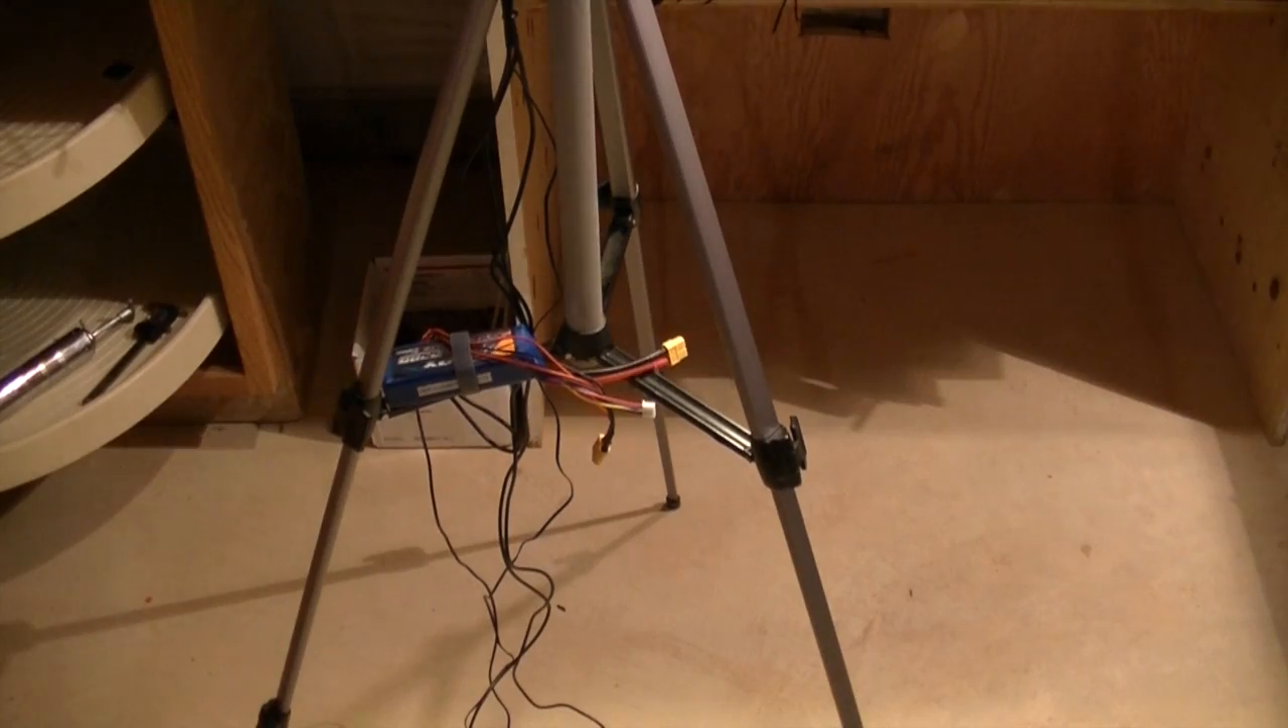And then I just have the battery strapped to one of the legs here.